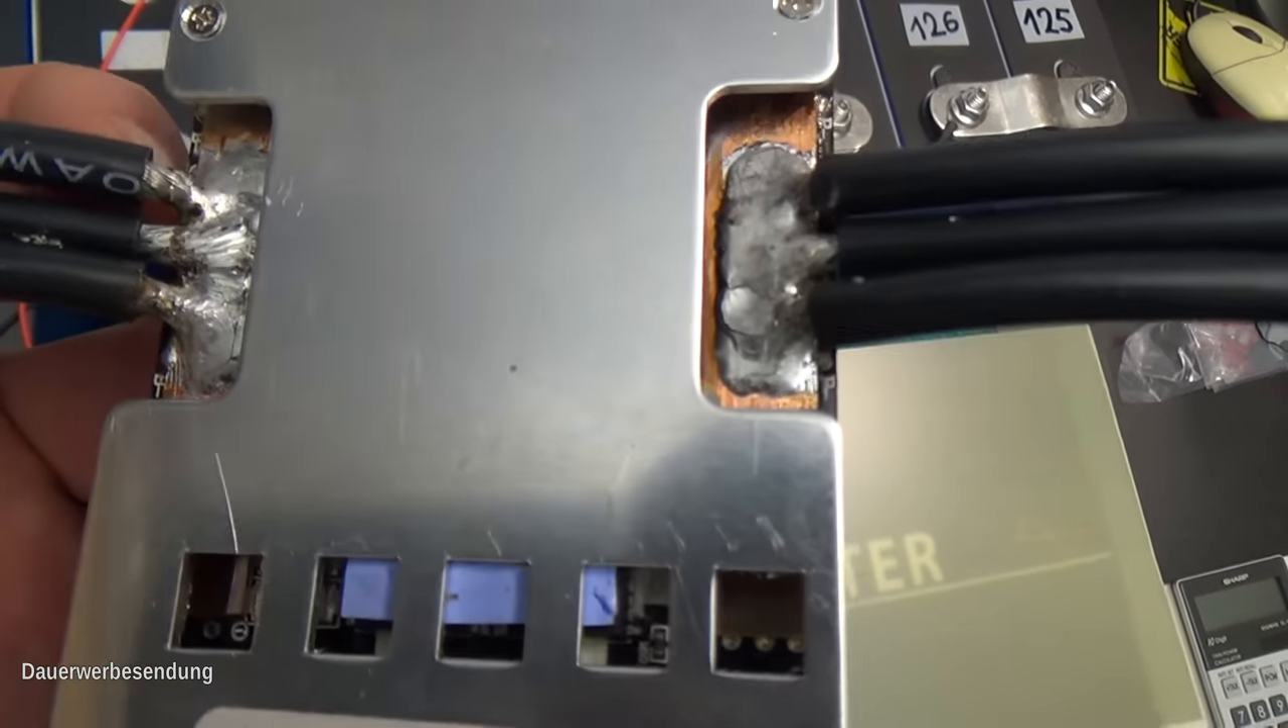Für Ein - und Ausgang, ich habe jeweils 3 Litzen von 8 mm² angeschlossen.